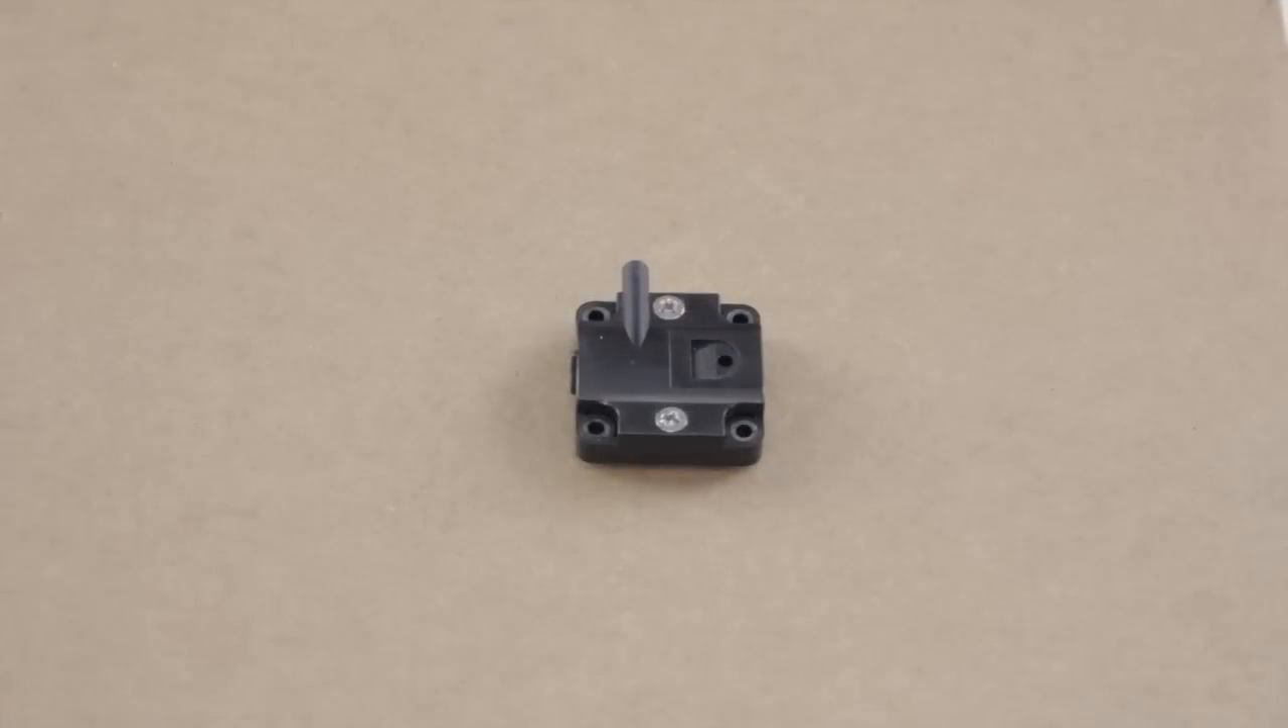So now we've got the valve housing free, we can go ahead and undo the two screws on top.